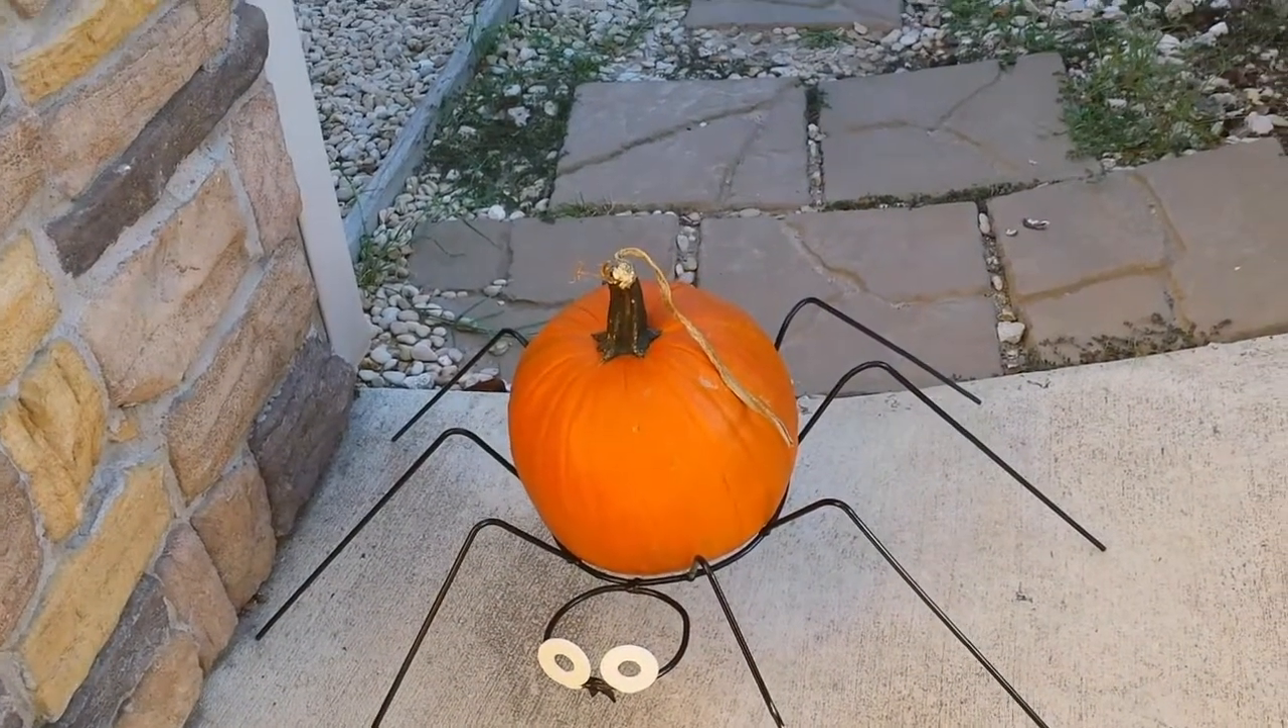Well, there's the spider all finished with a prop pumpkin in it.